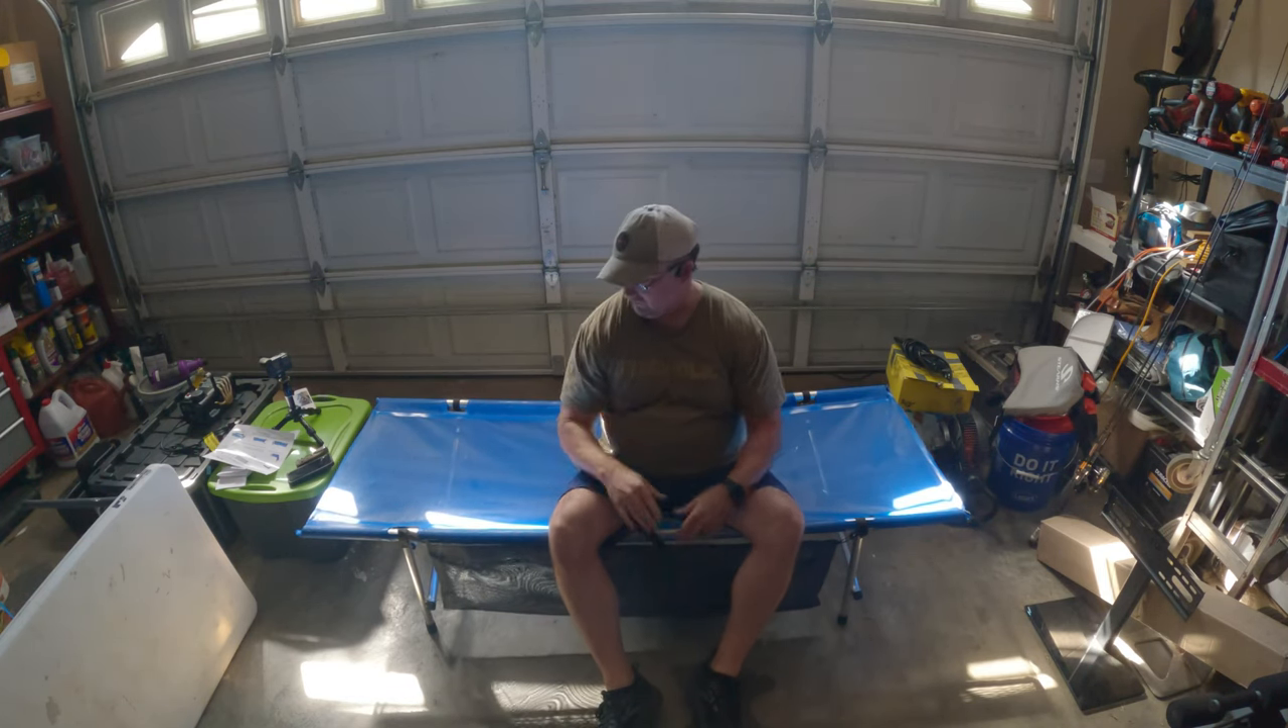So this is the fully assembled cot.